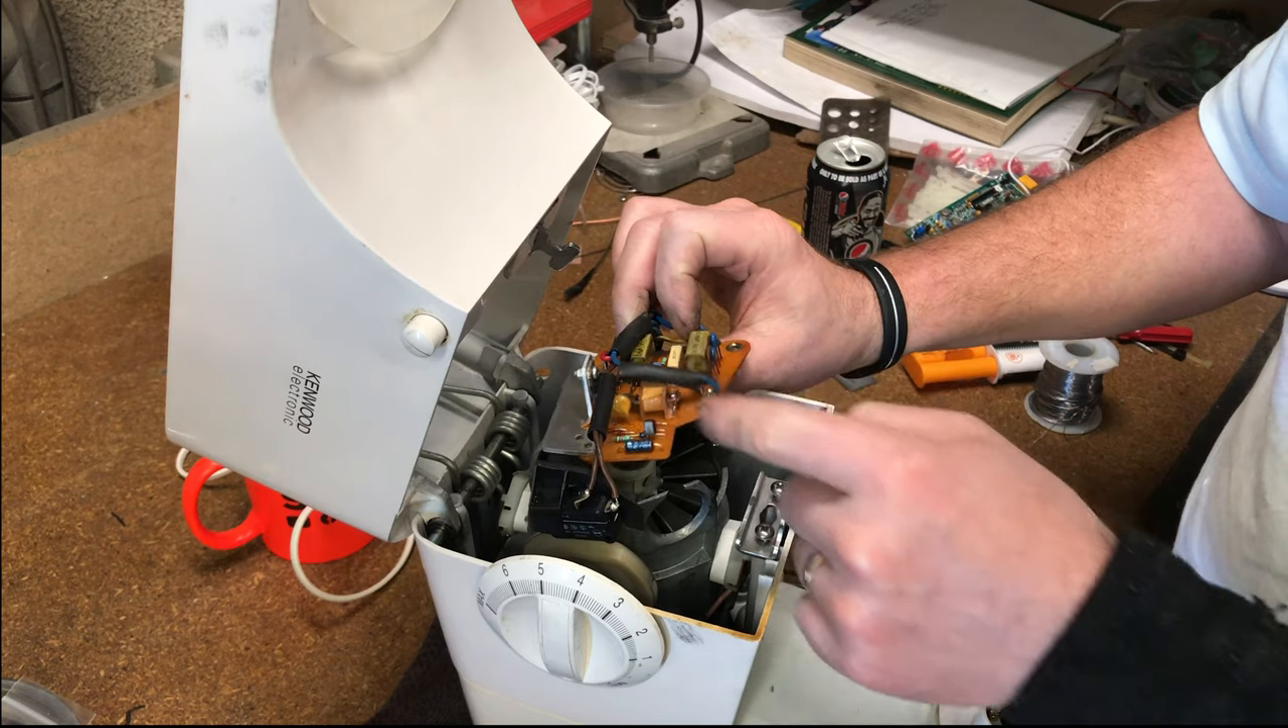Got the back off we've exposed the printed circuit board.